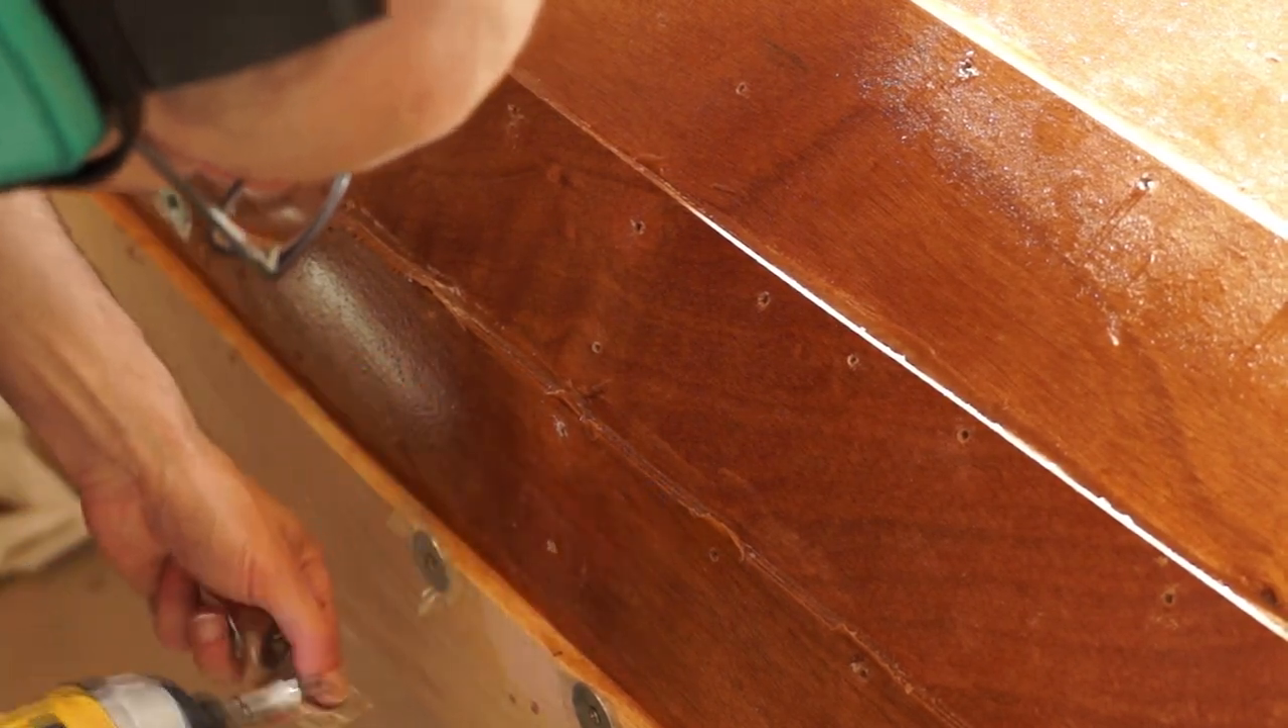You still have to plug all the holes in the bottom.